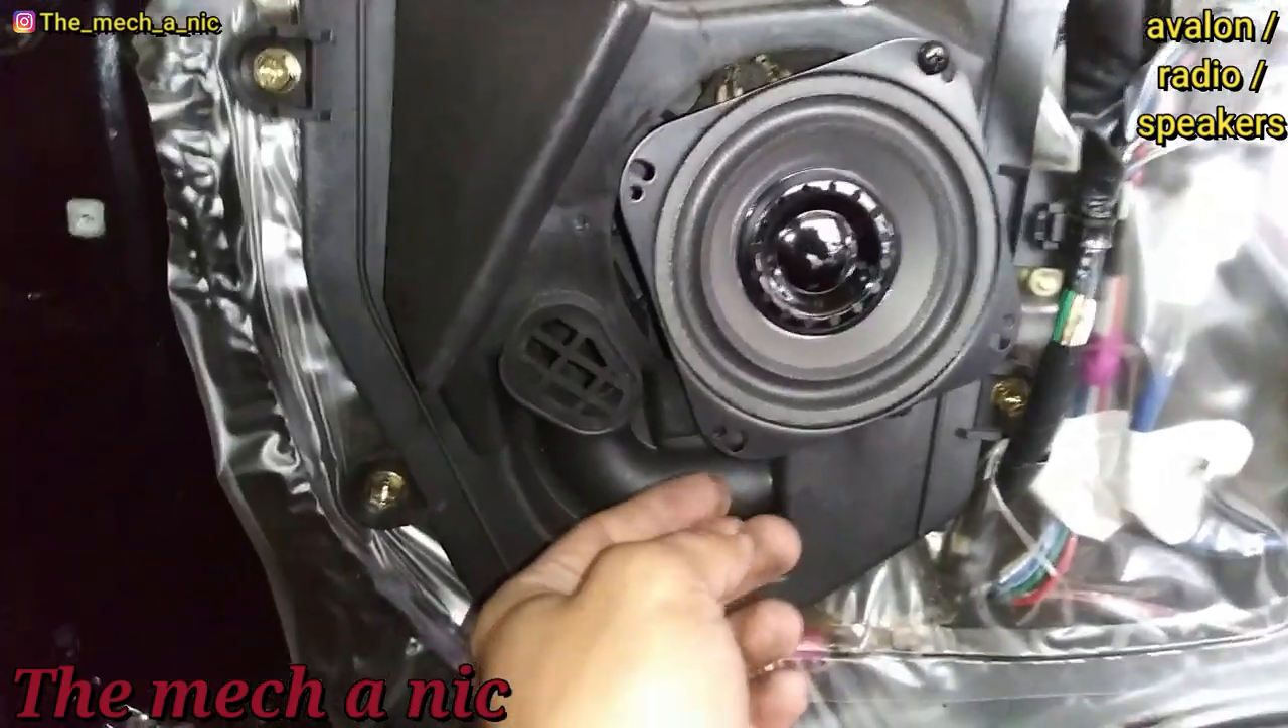All I did was take off the door panel I have not touched anything else.